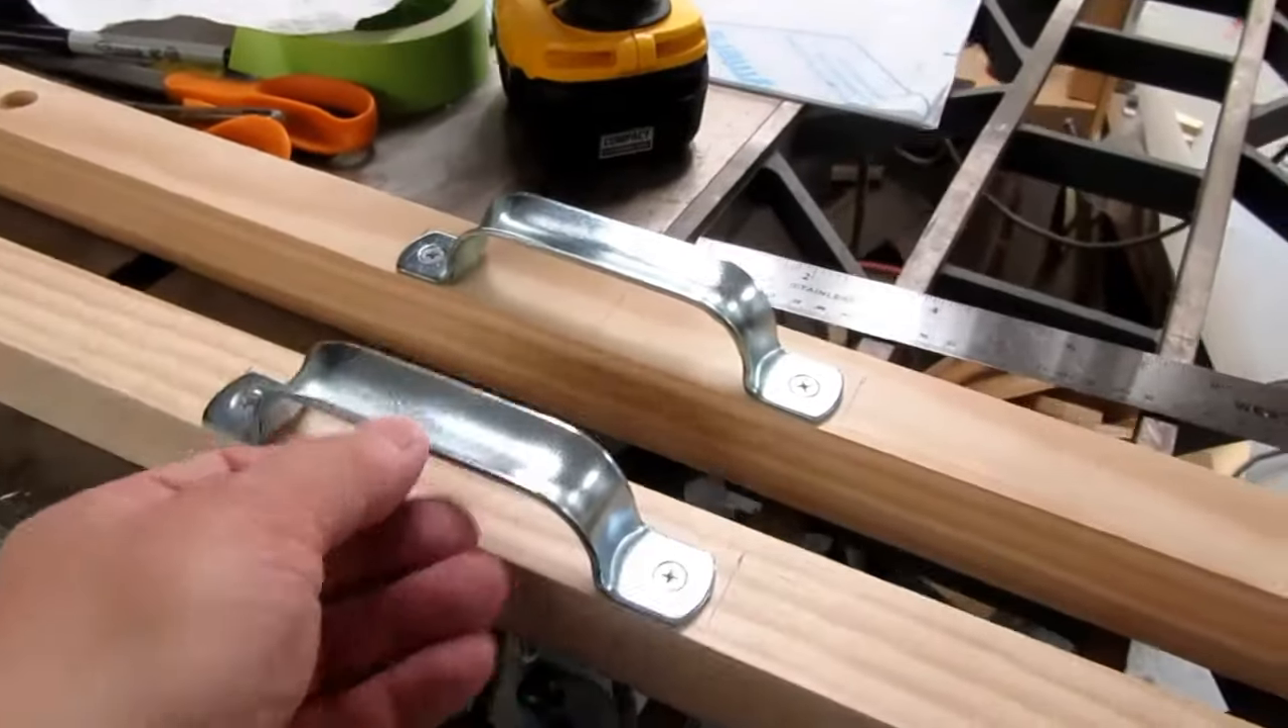Okay, there are those two side rails I've offset the handles so I can get a better grip on them when they're Up against the door.